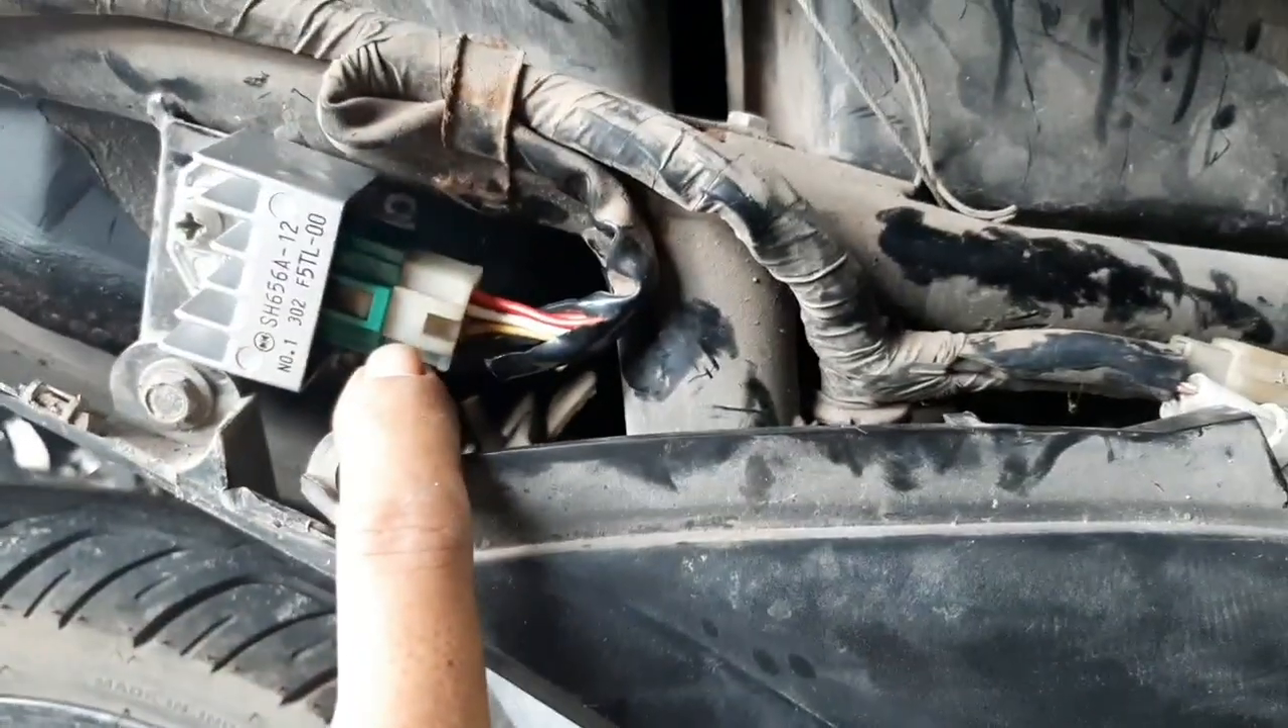Nah kiprok baru sudah terpasang dan saya pasang langsung soketnya.